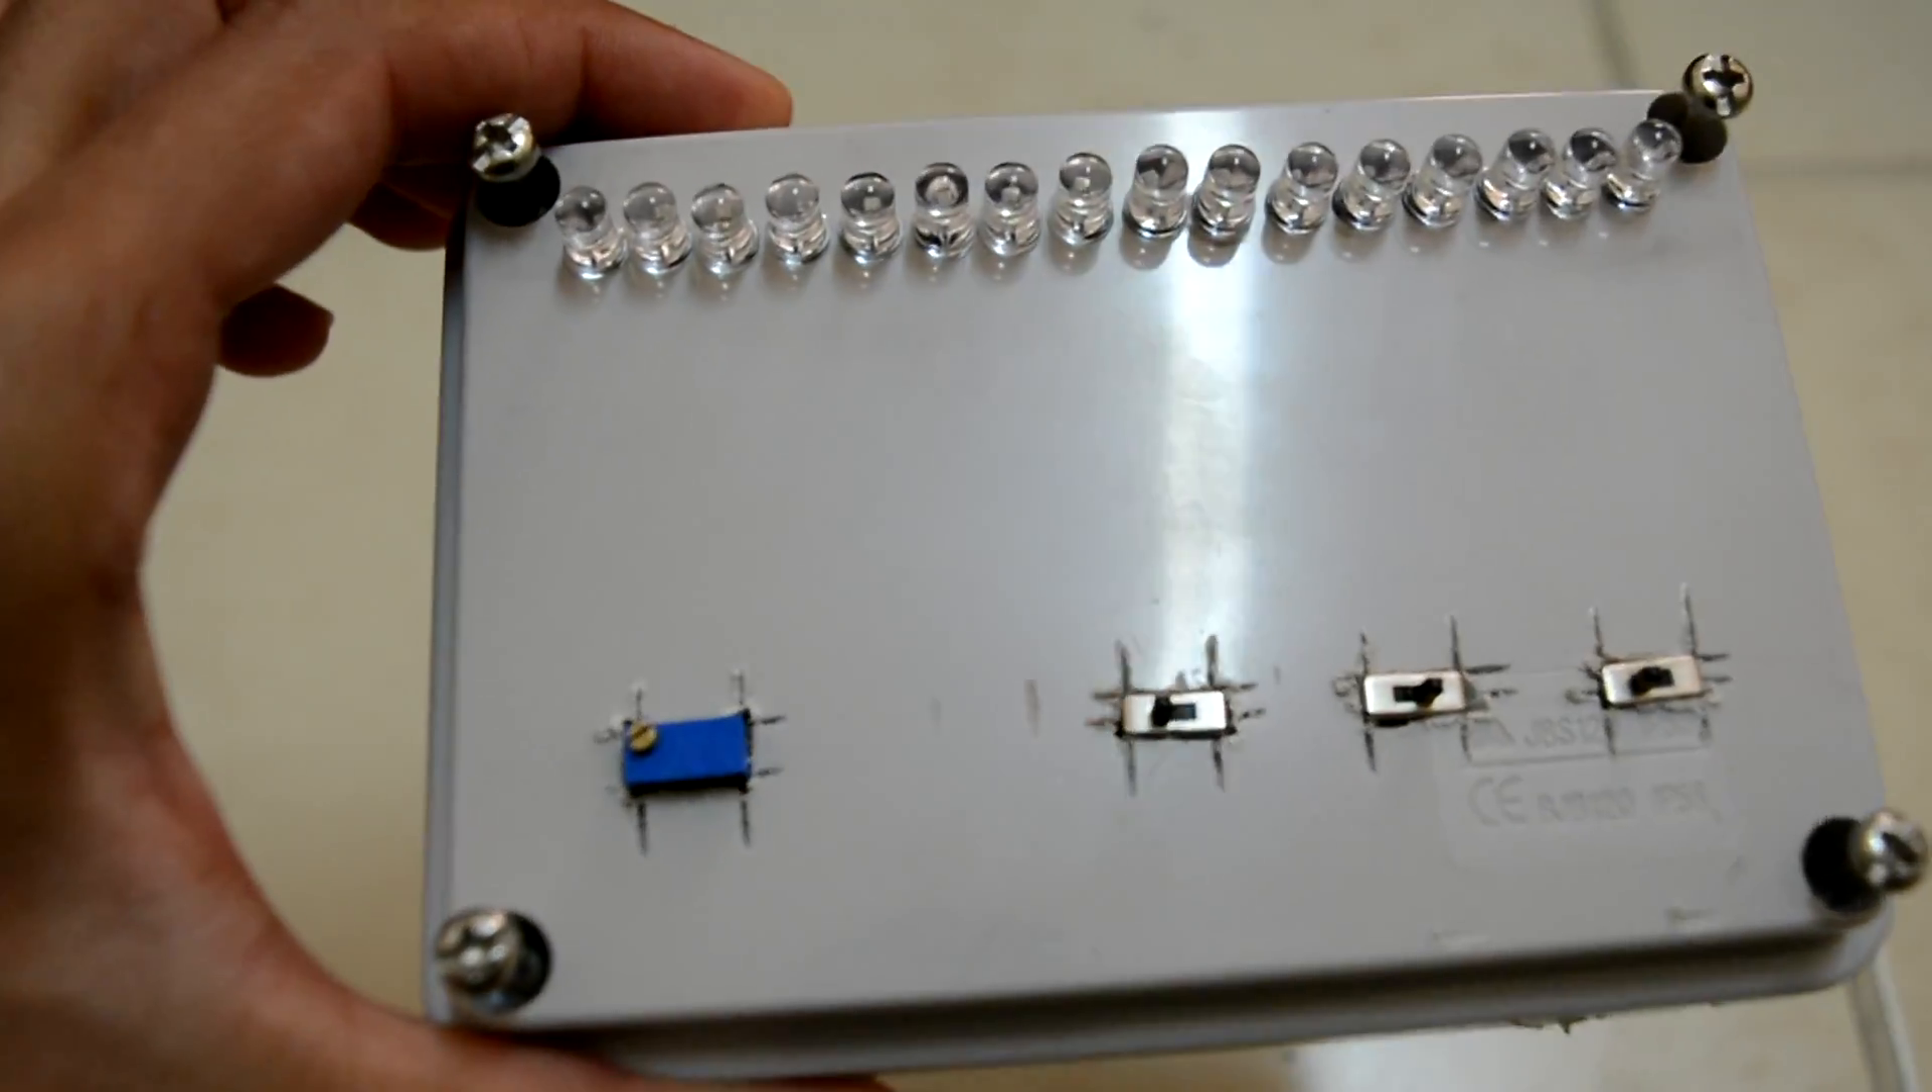All right guys so after you know gluing the LEDs in and adding the switches this is how it looks and it looks really good.